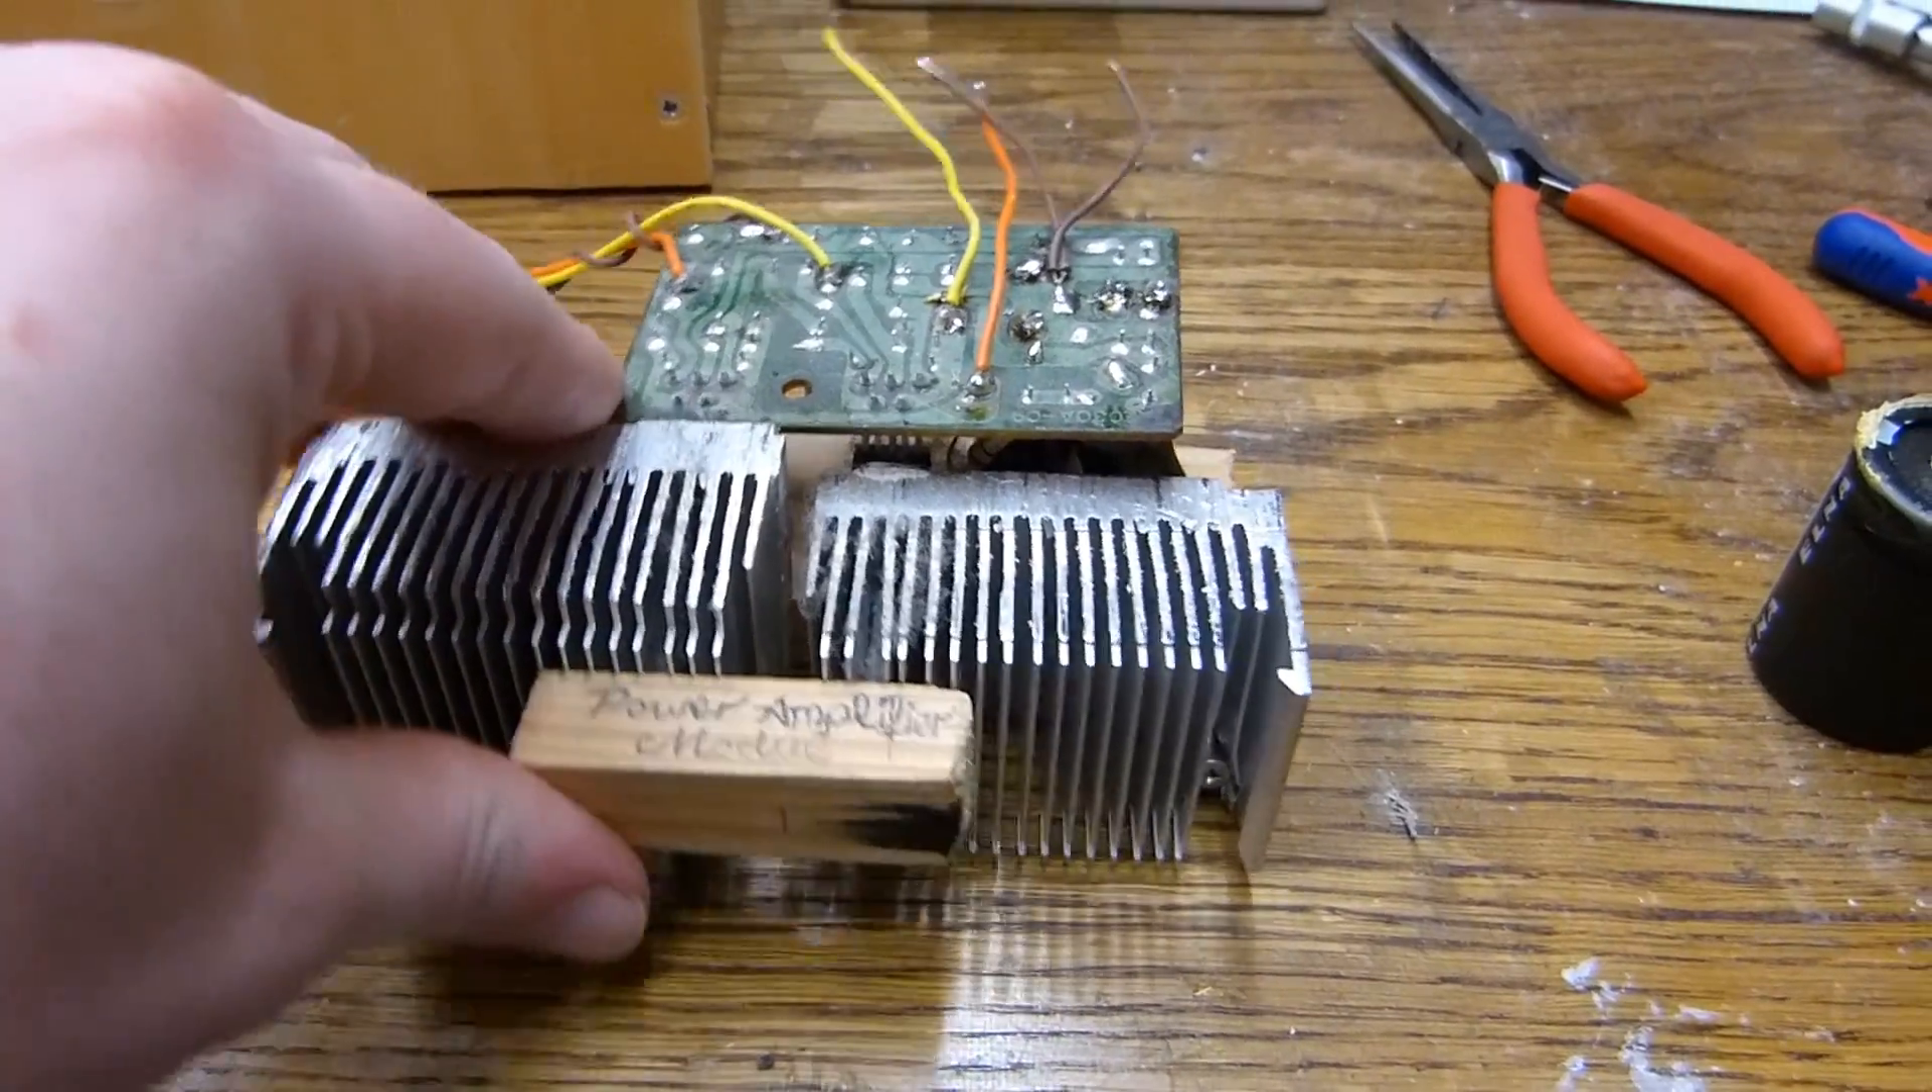Here we have that power amplifier module taken out of the unit.